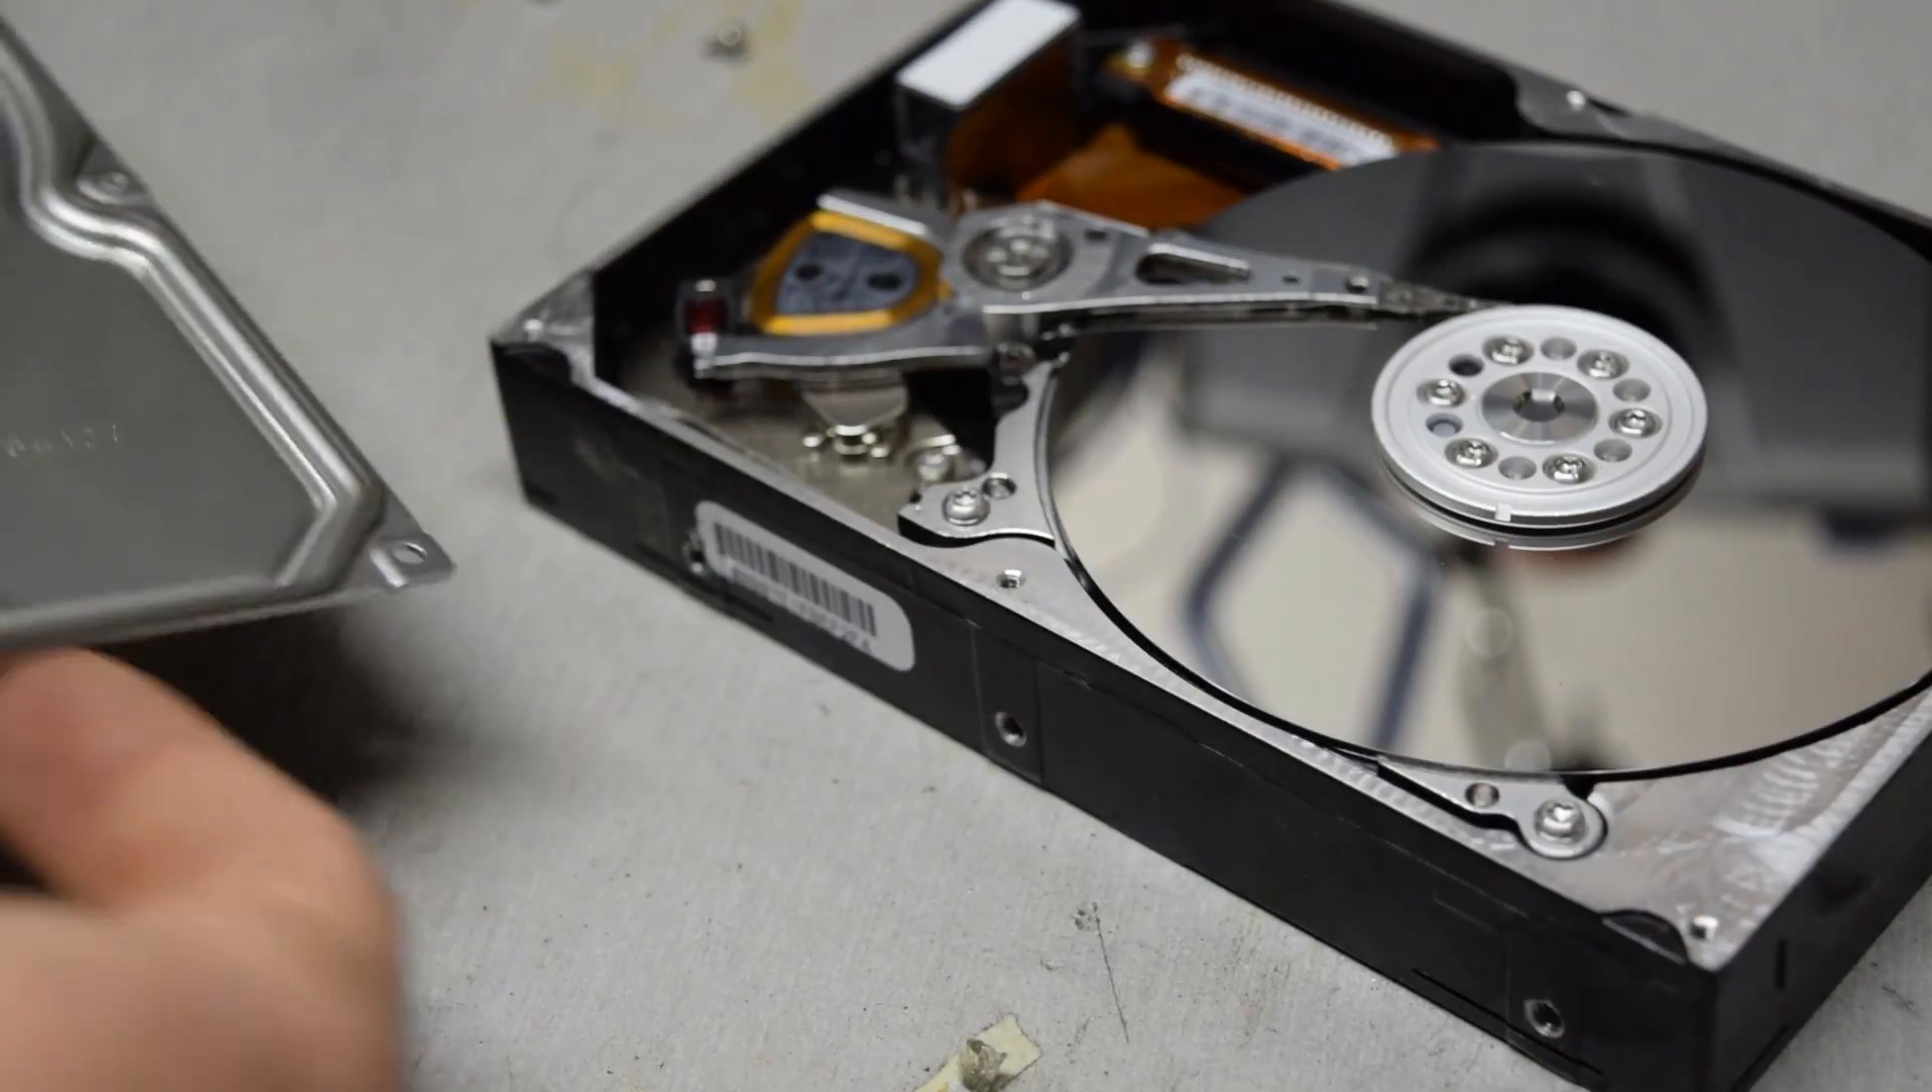Now that all the screws are removed the cover can be pried off and there it goes.